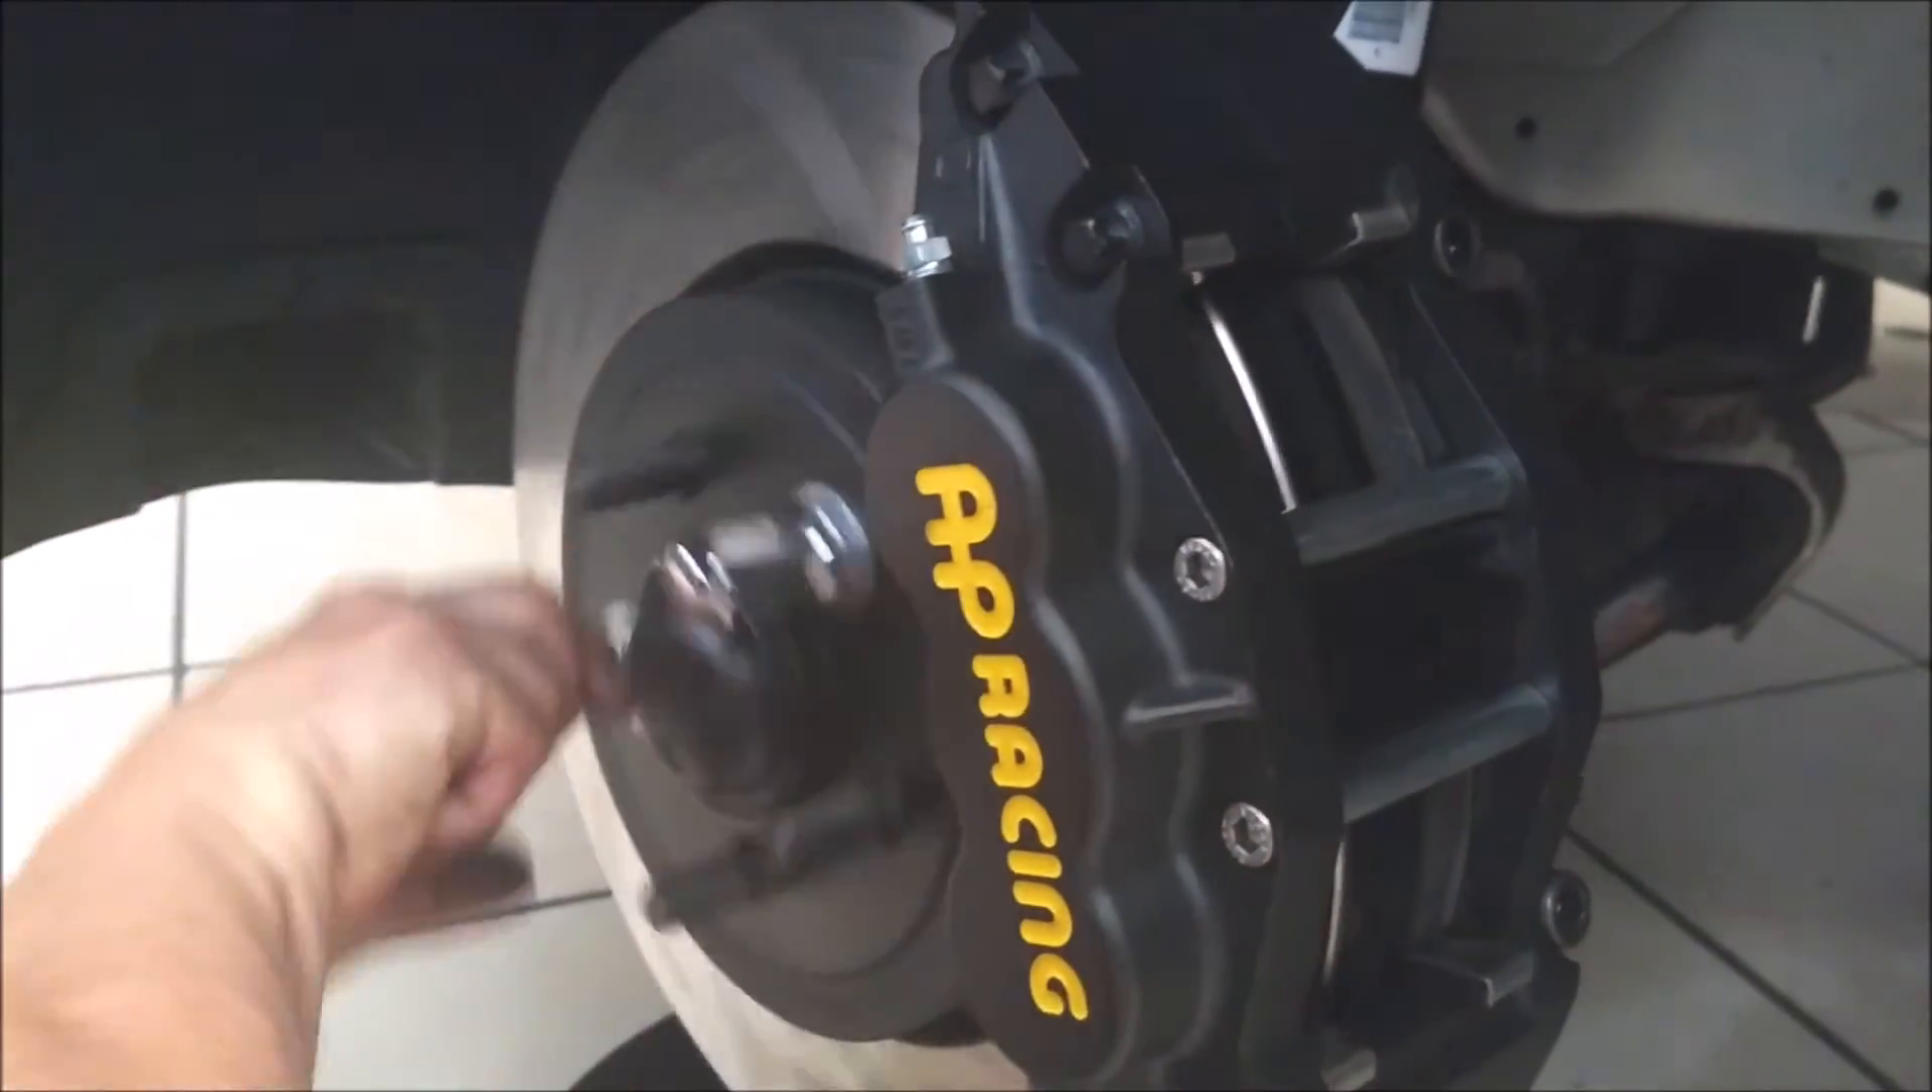Ahí ya quedó montado el caliper ahí gira perfectamente.